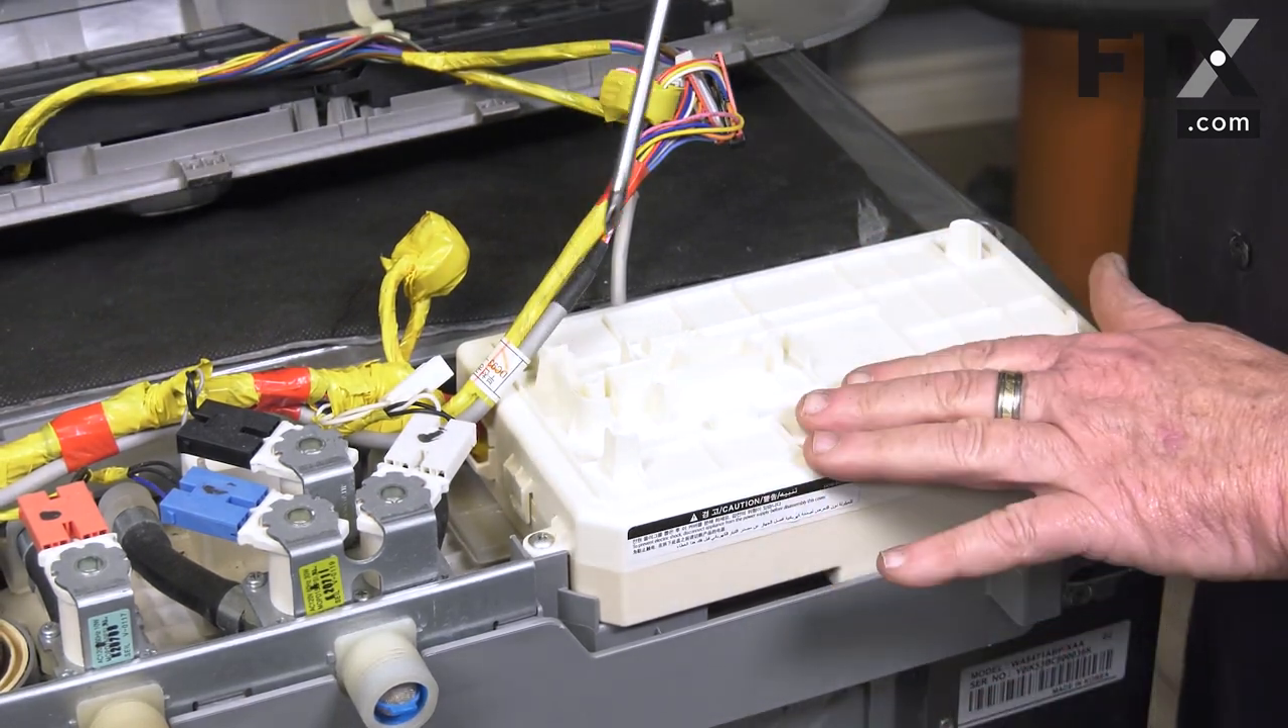Your control board is now in place.